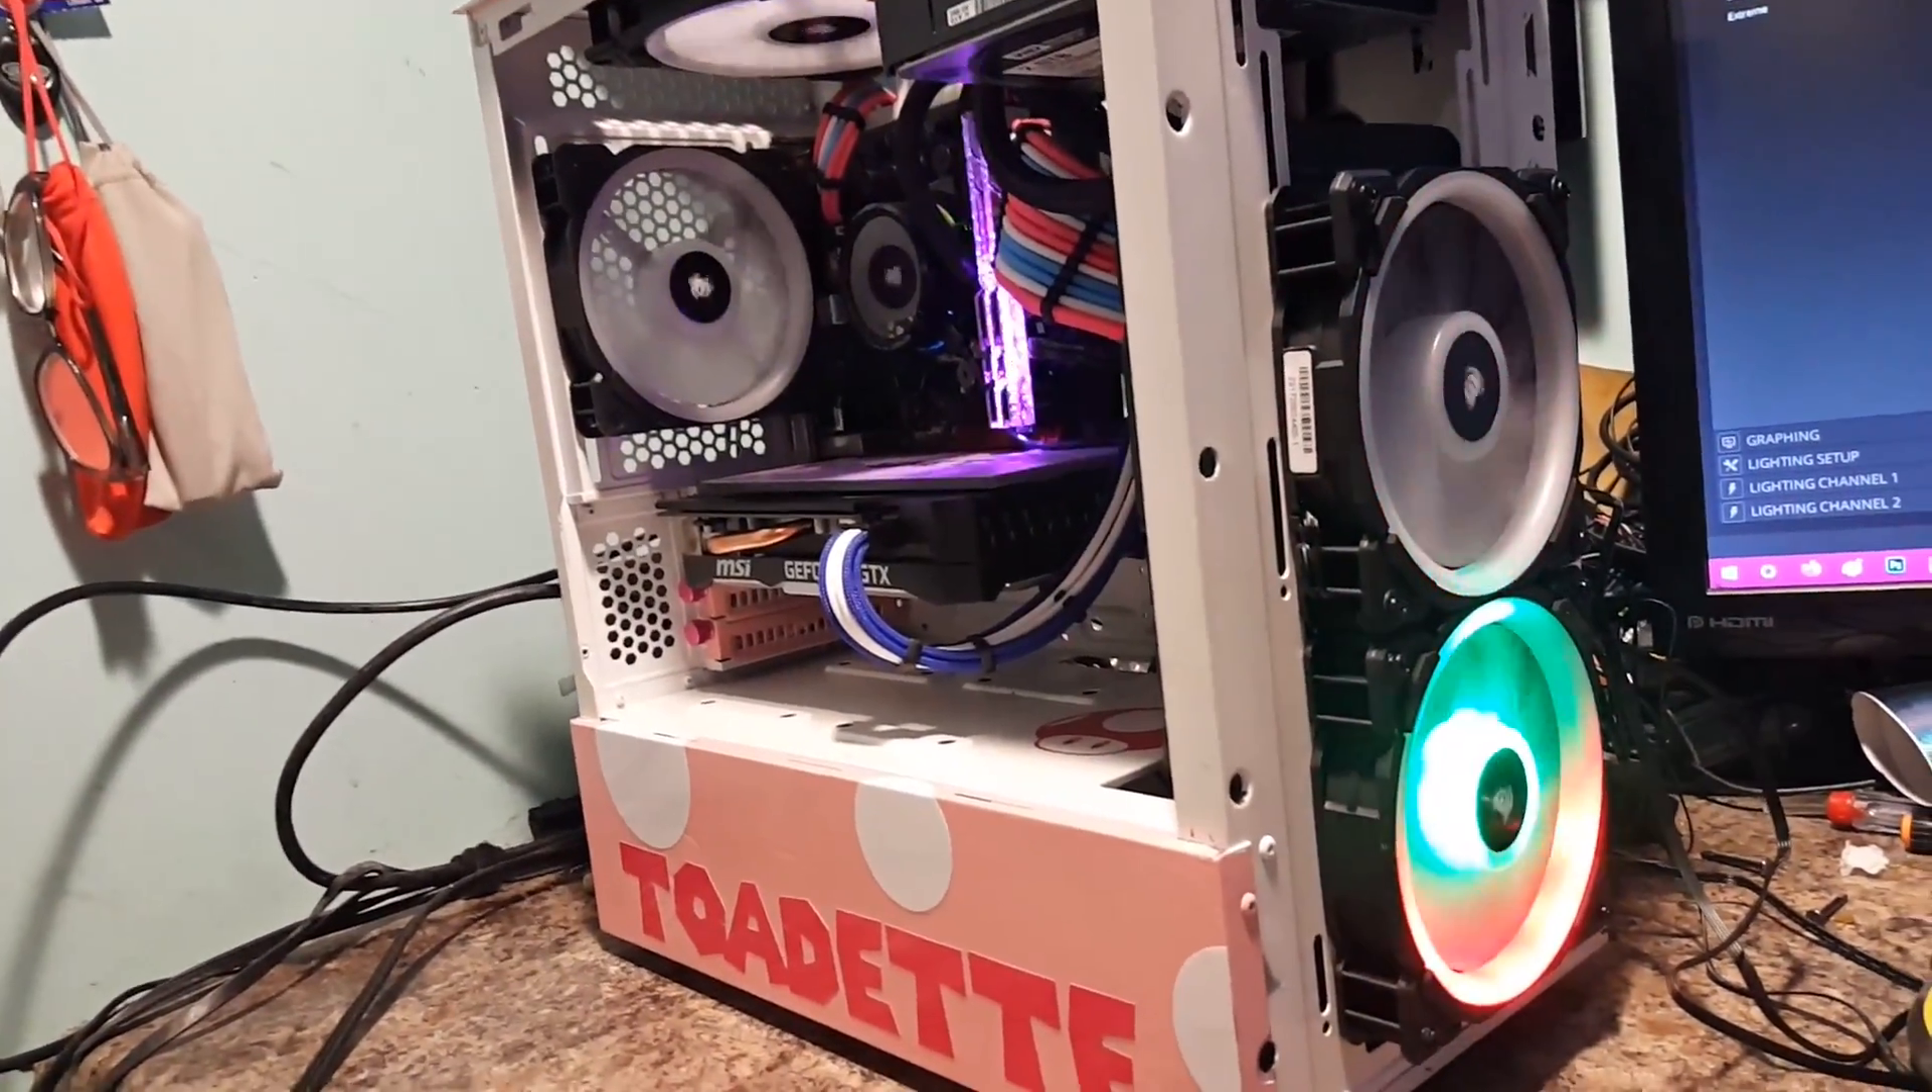Okay, to show you how I've progressed so far, I got the fans in now.